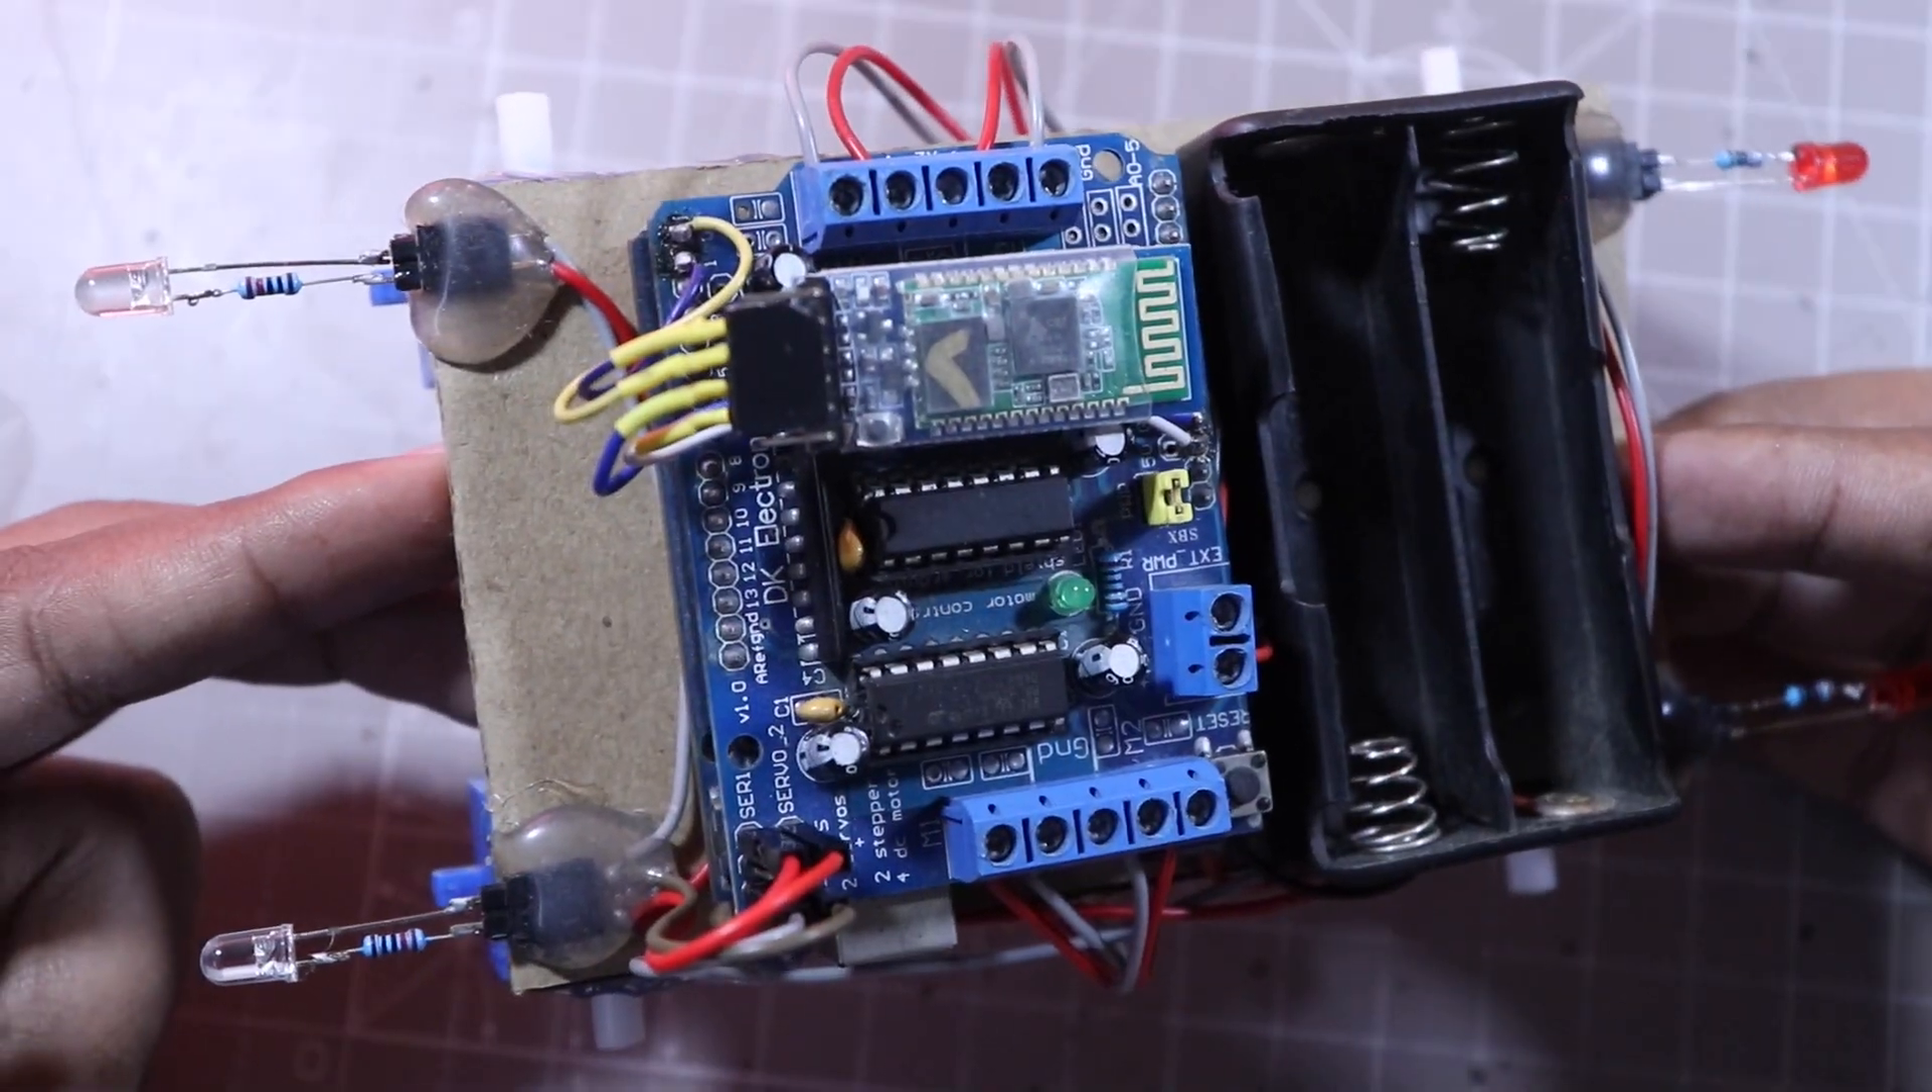Okay, so the lights are all set.